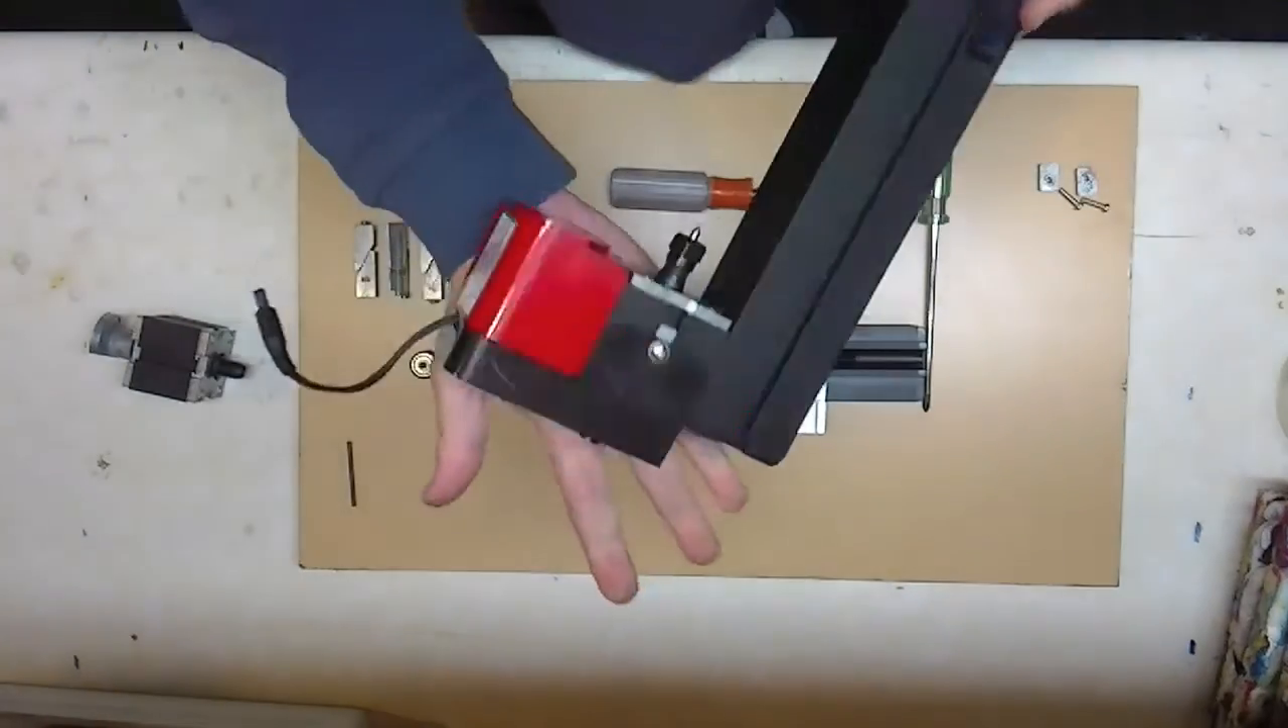There you've got the motor assembly on.